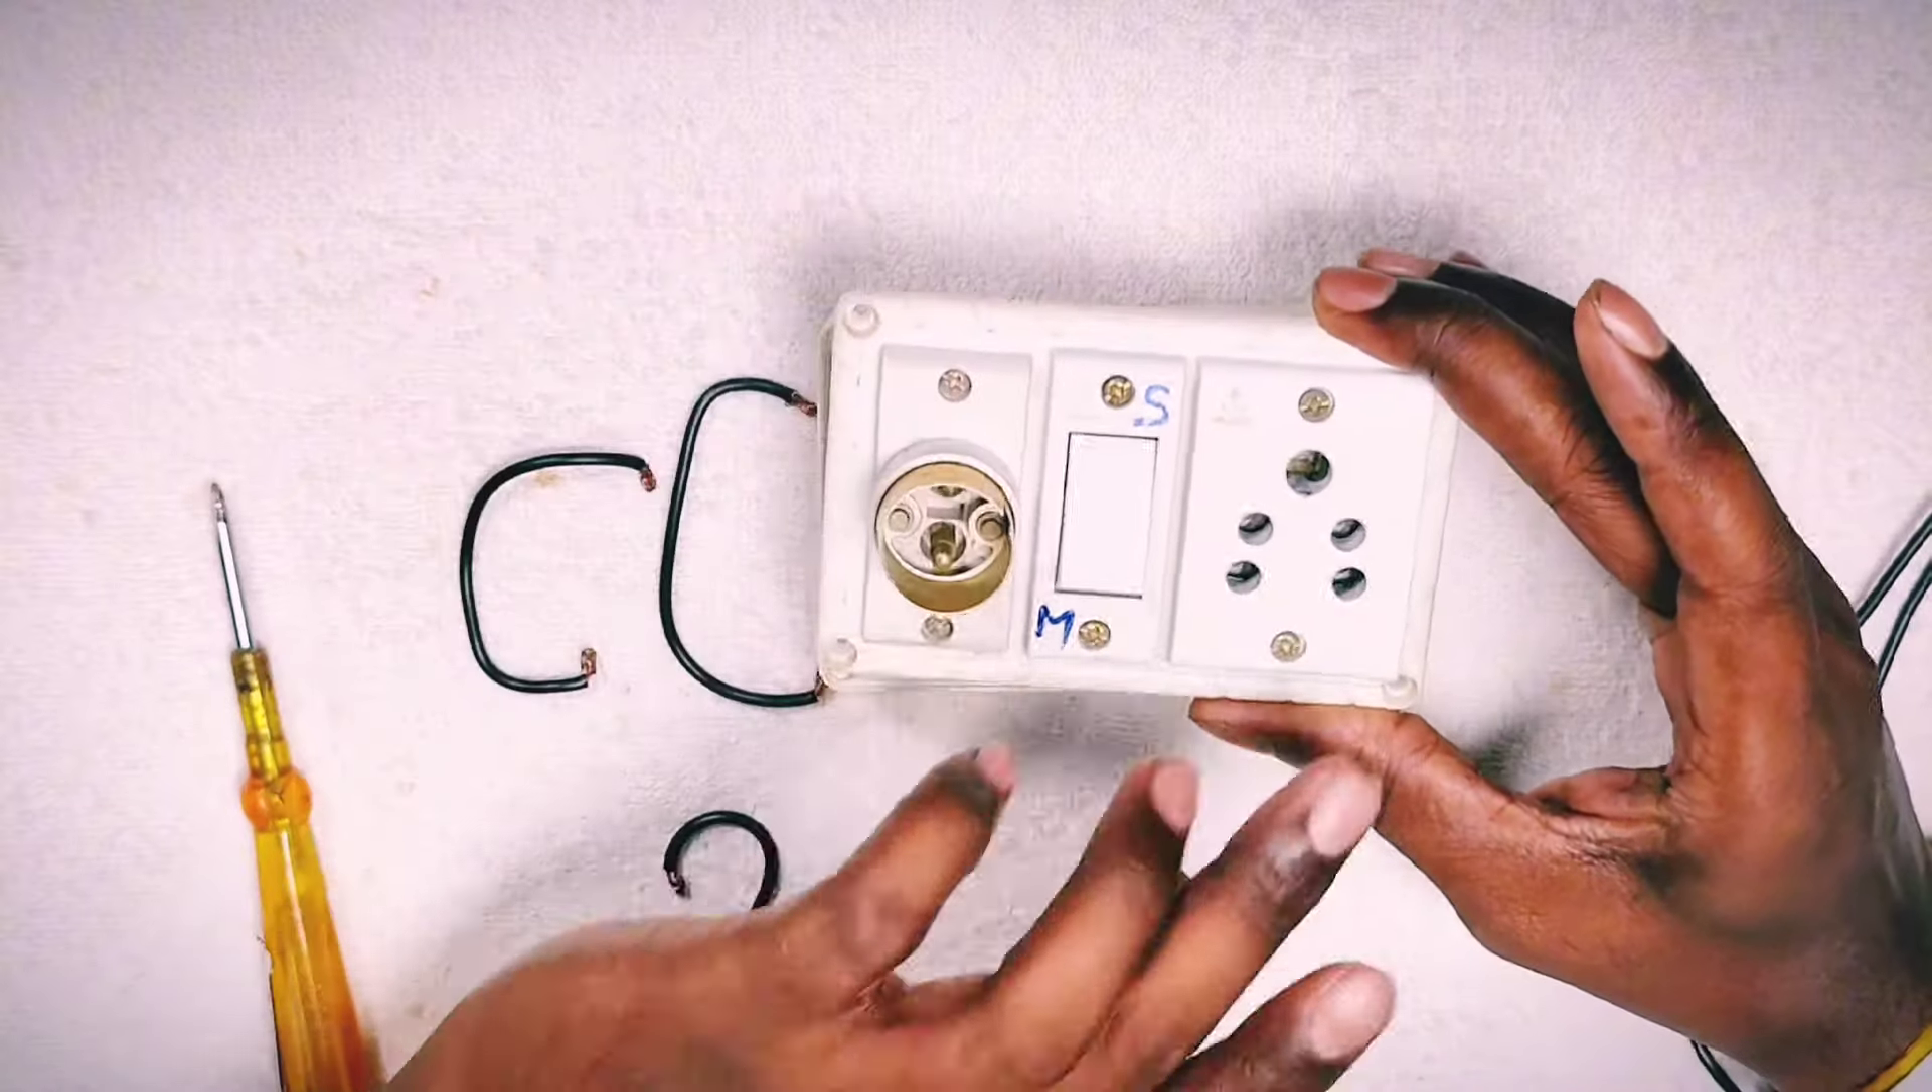दोस्तों हमने पहले से ये socket, two-way switch और एक holder को हमने three-way gang box में fit कर लिया है।